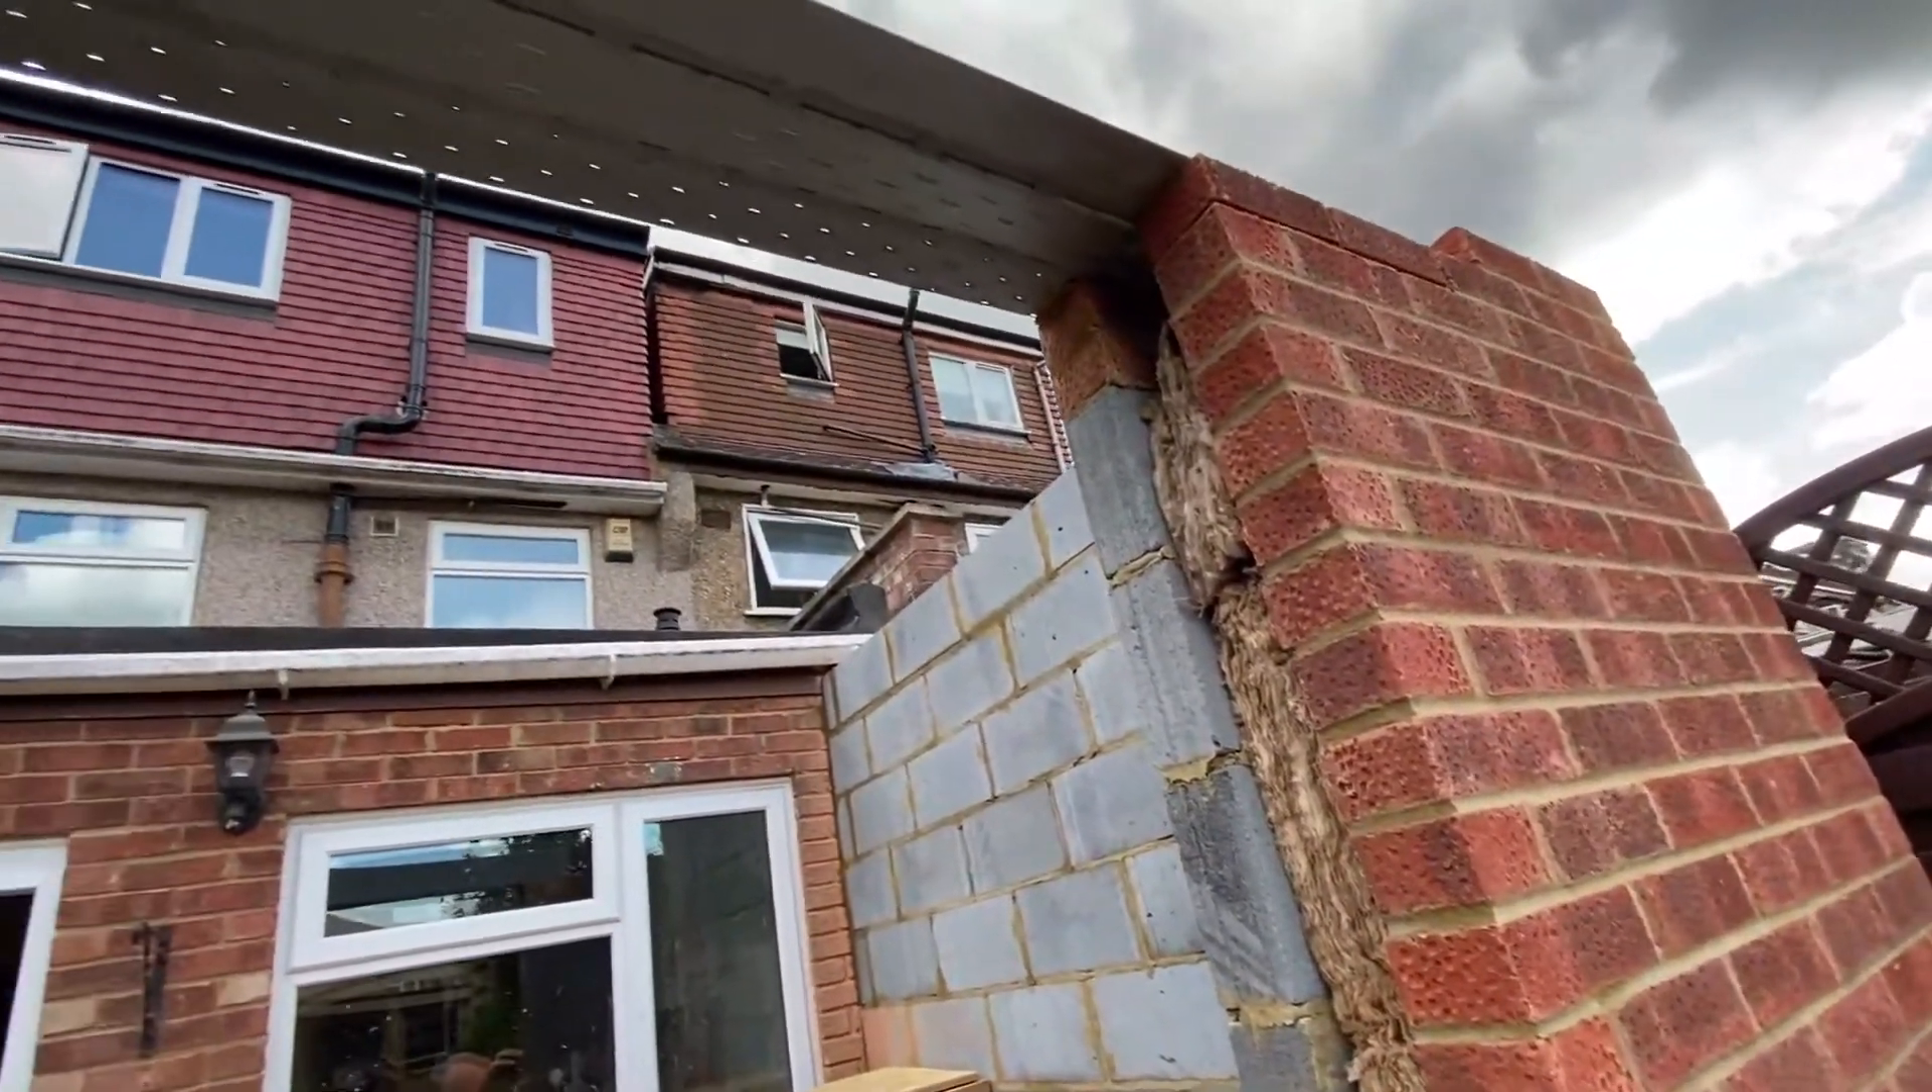We put block work on the inside and as you can see we've got insulation between the block work and the brick work.